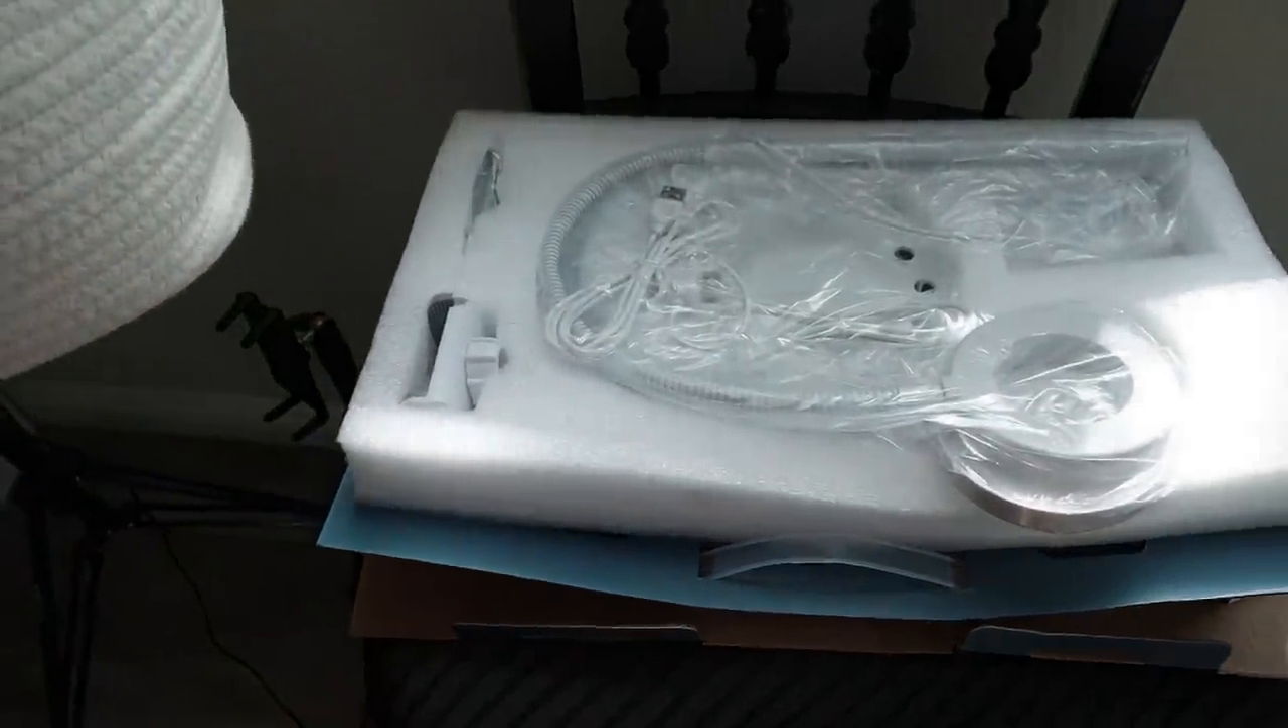This is a um light ring and phone holder that I've just never put together because I'm lazy.